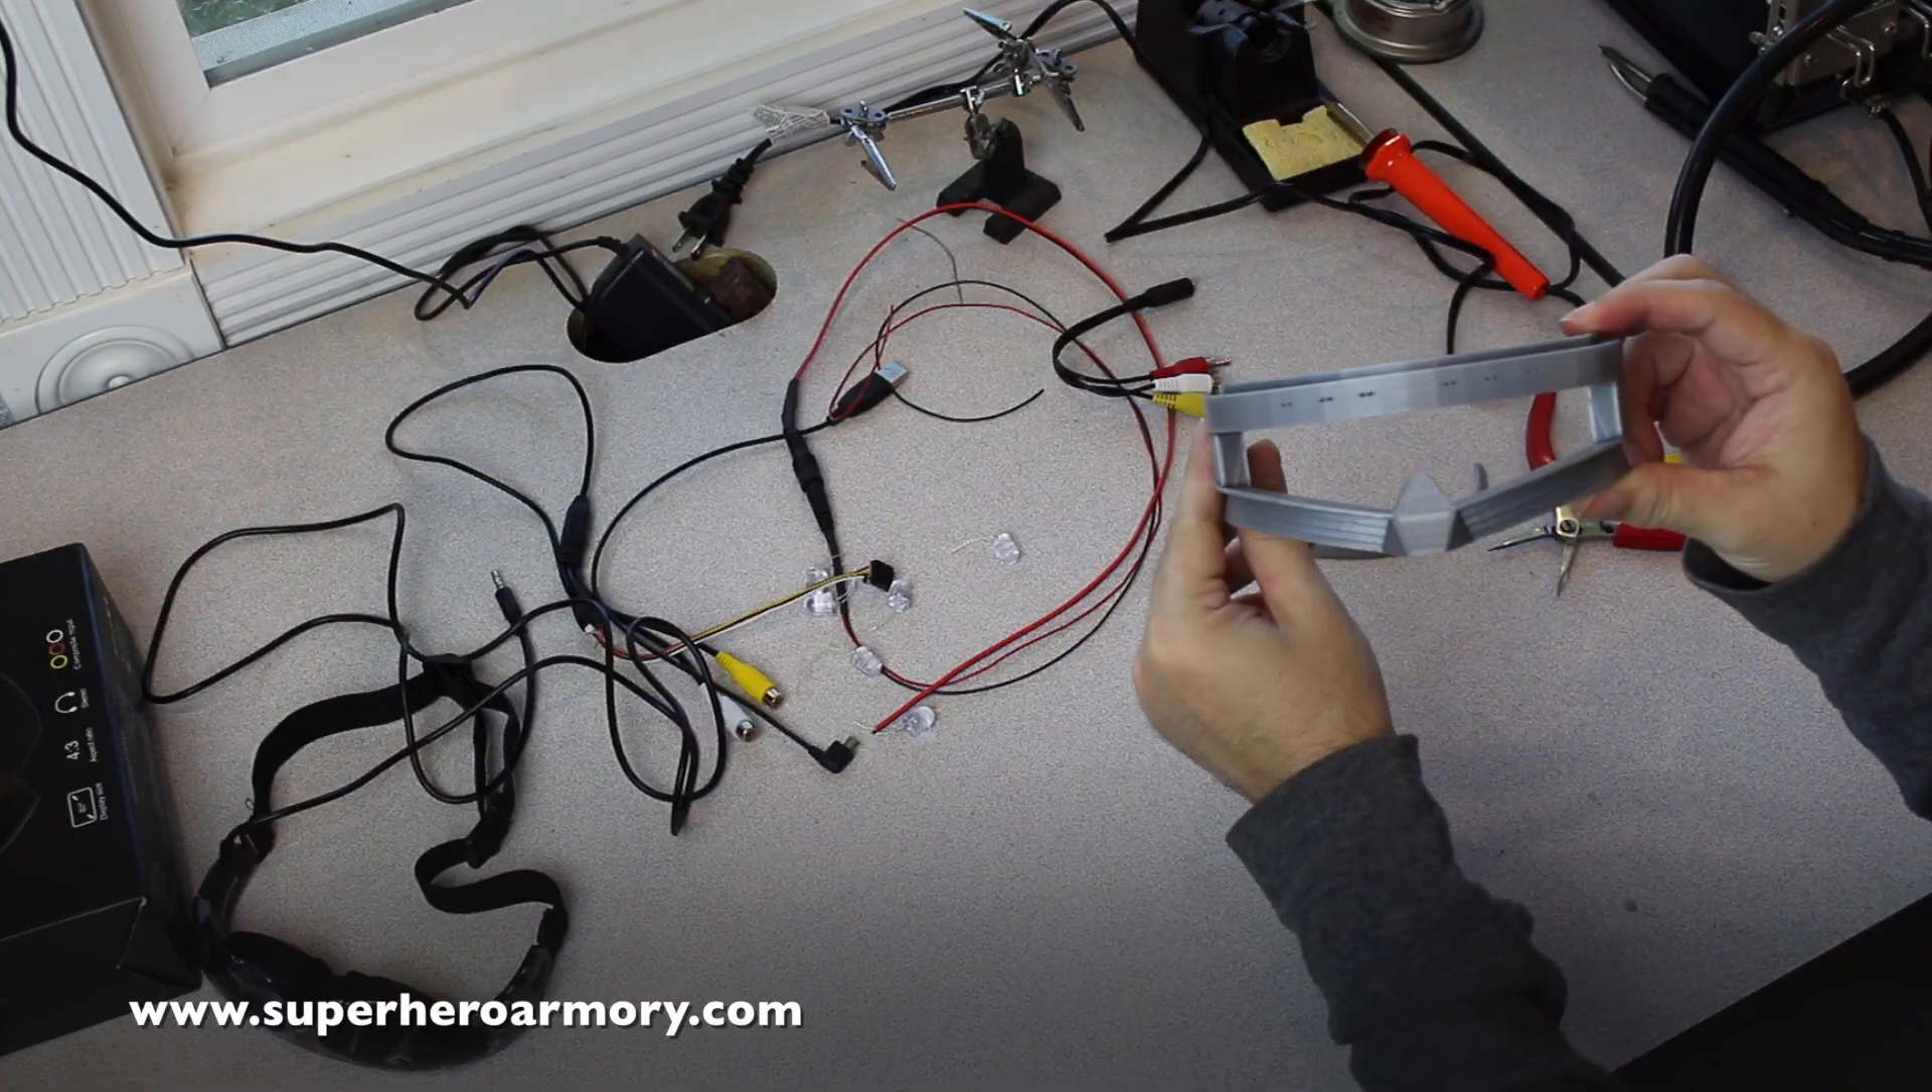Here is the framework all put together and ready to go and the next step will be to mount the LCD glasses into it.